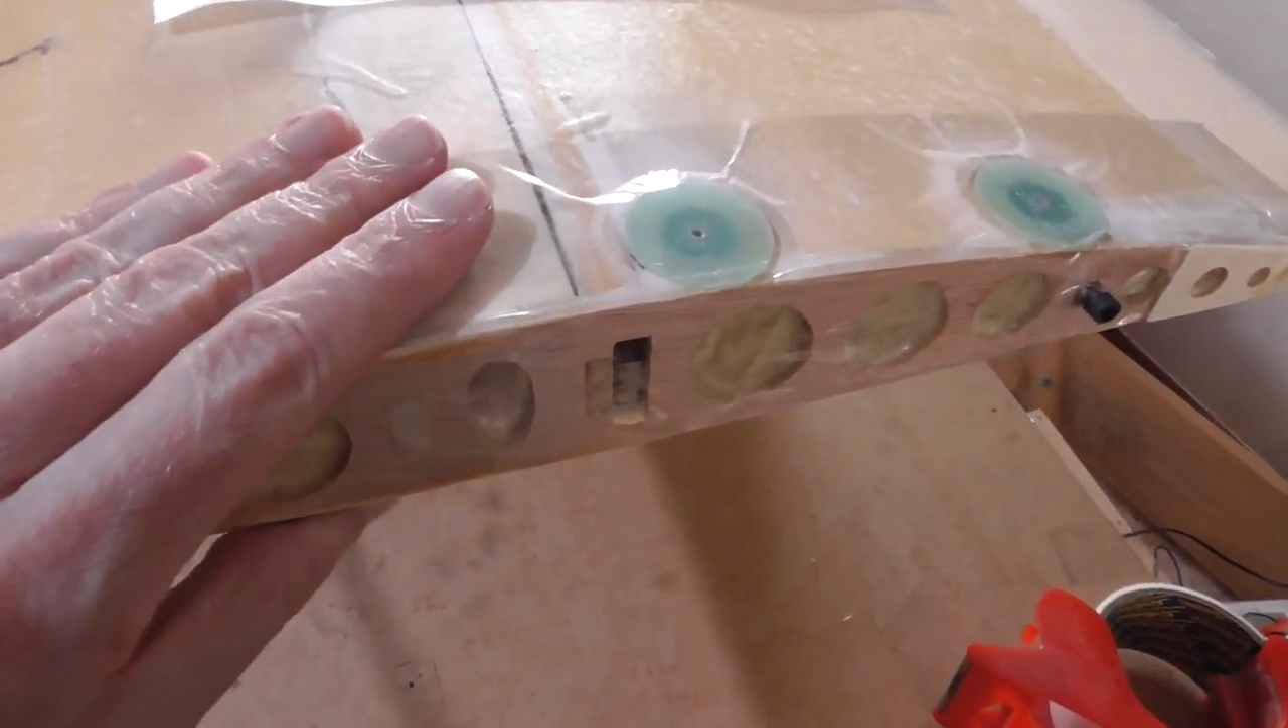These little discs are all stuck in there now and I've covered them over with packing tape here.